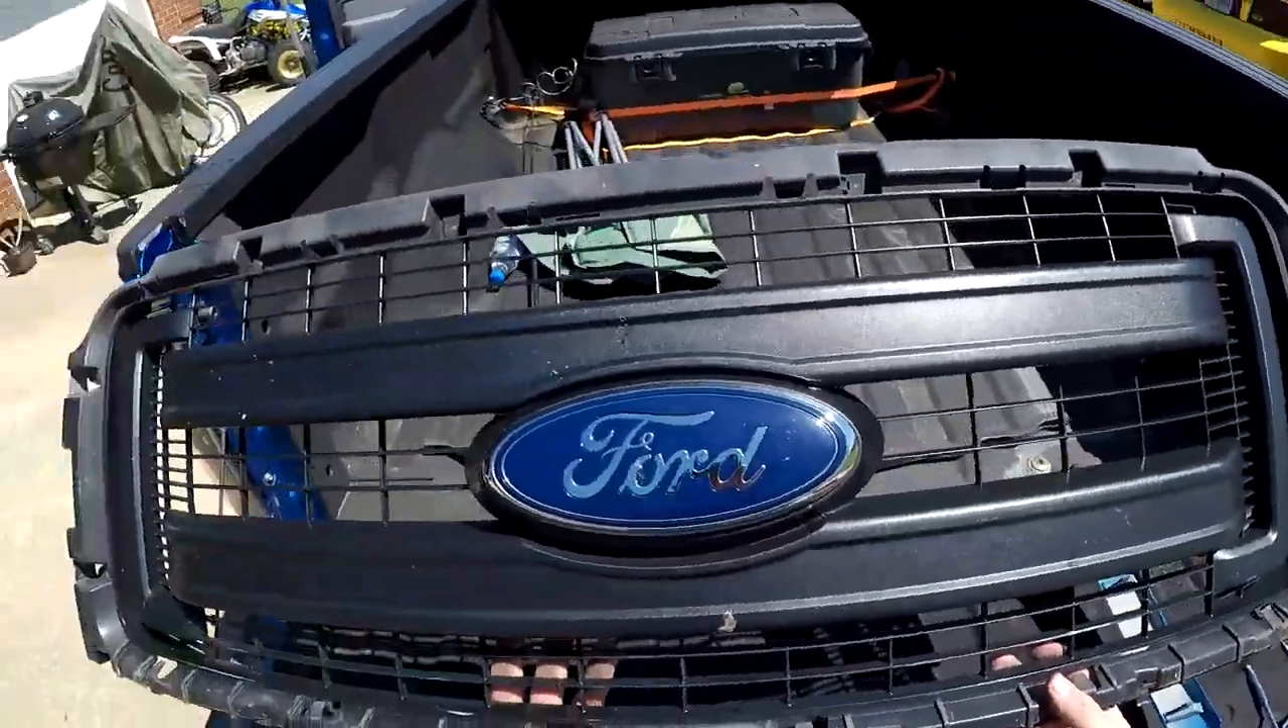I still have to pull the emblem off.